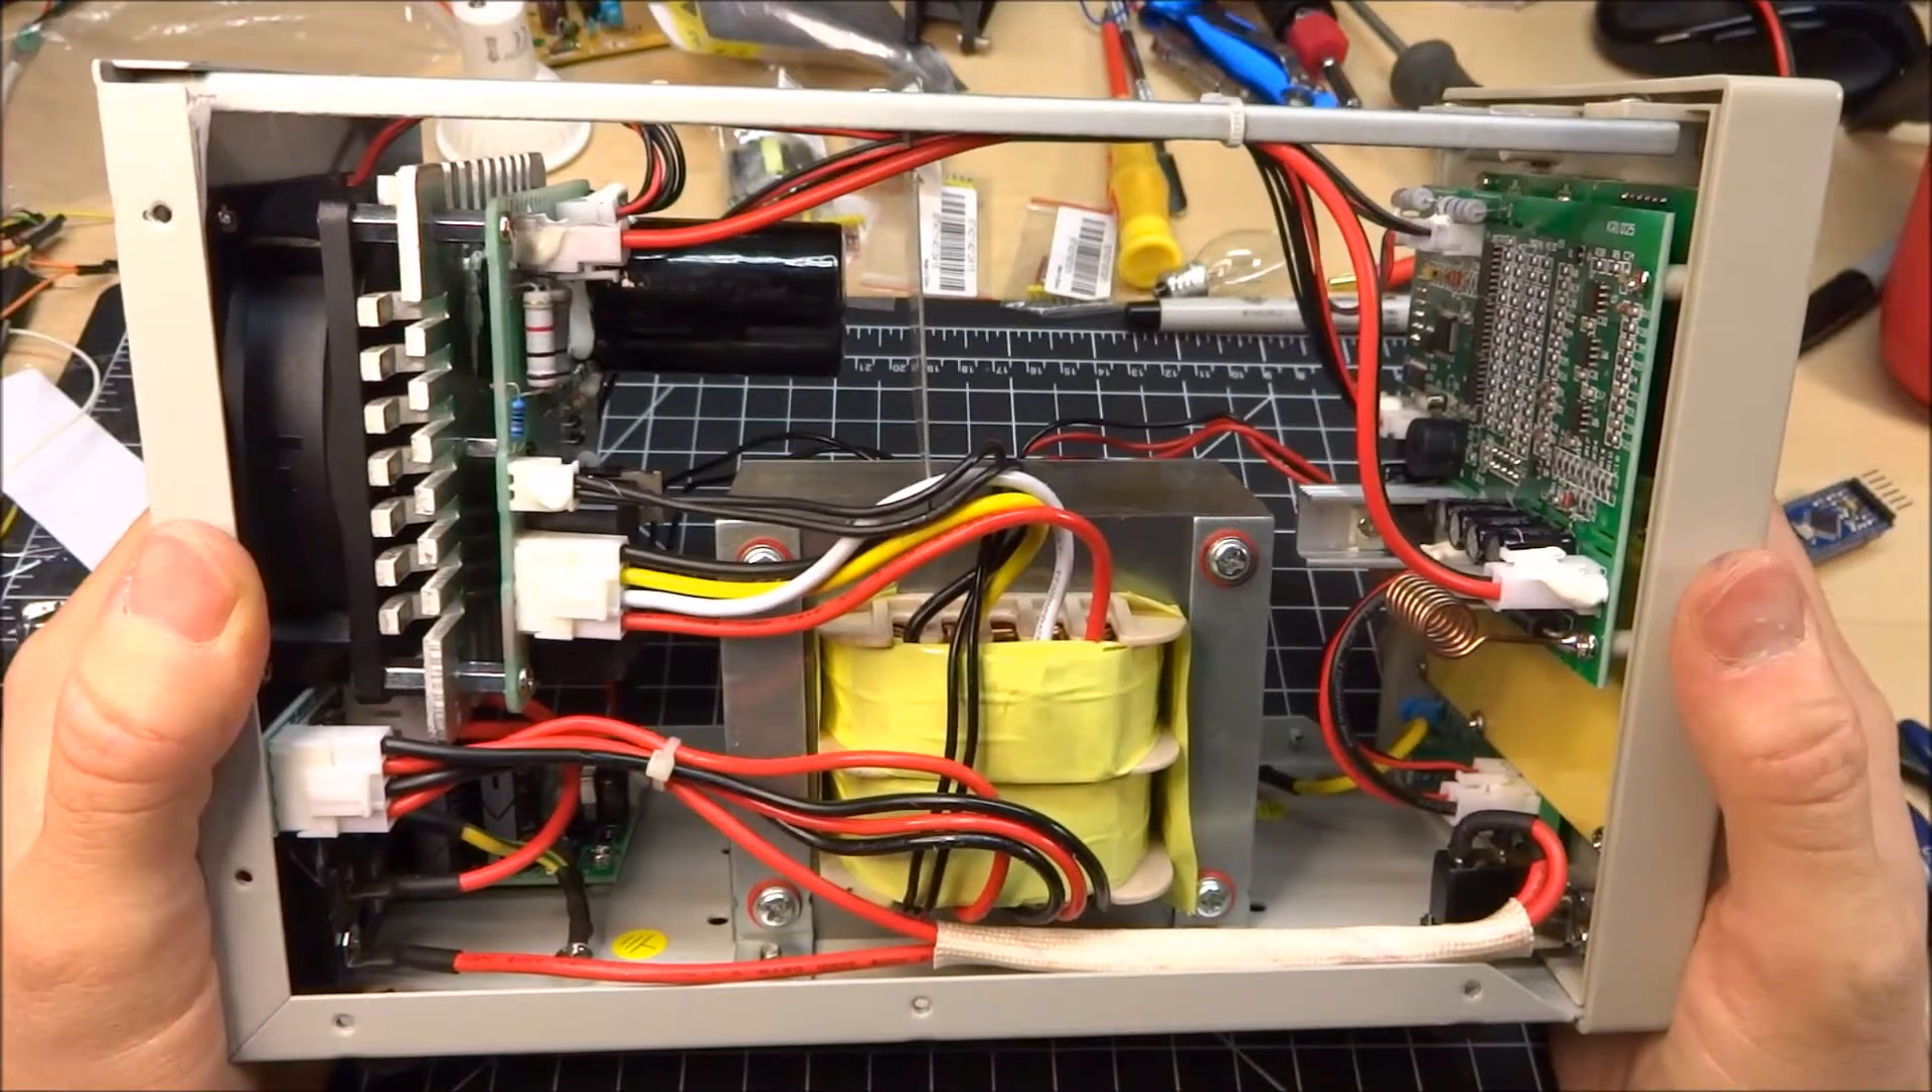I took the cover off to check things out inside.